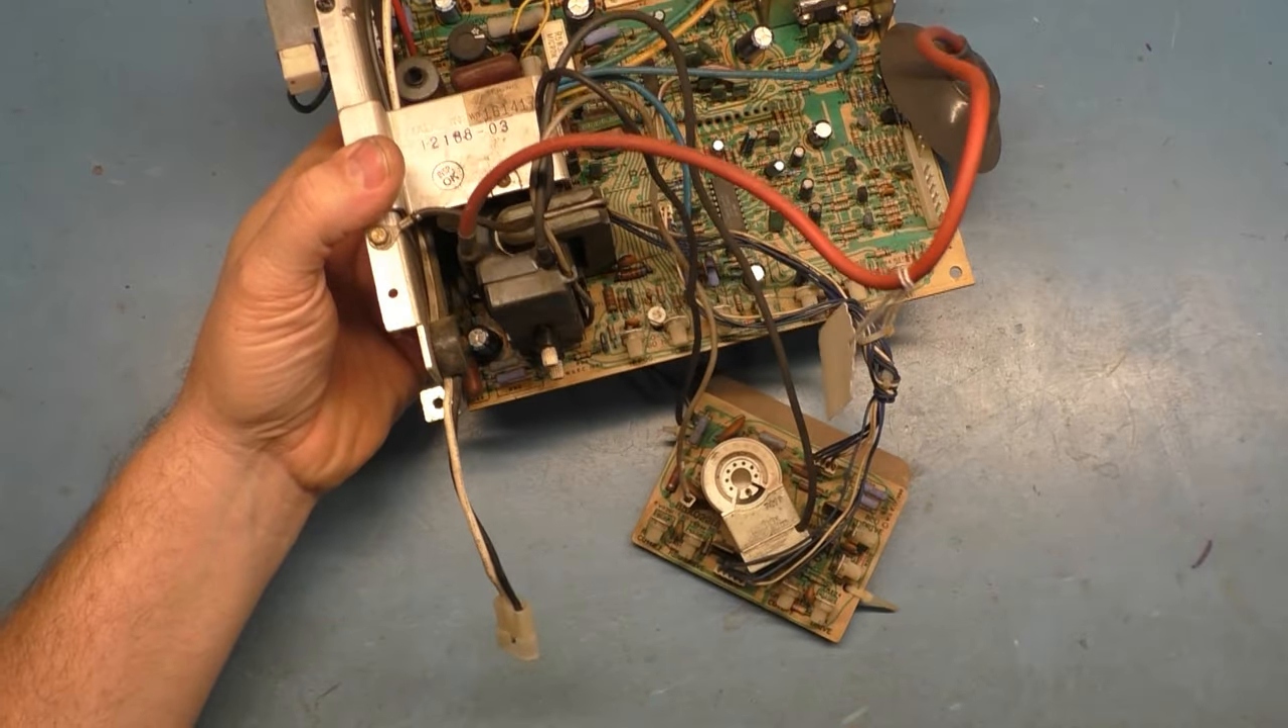So the chassis is now extricated from the tube.